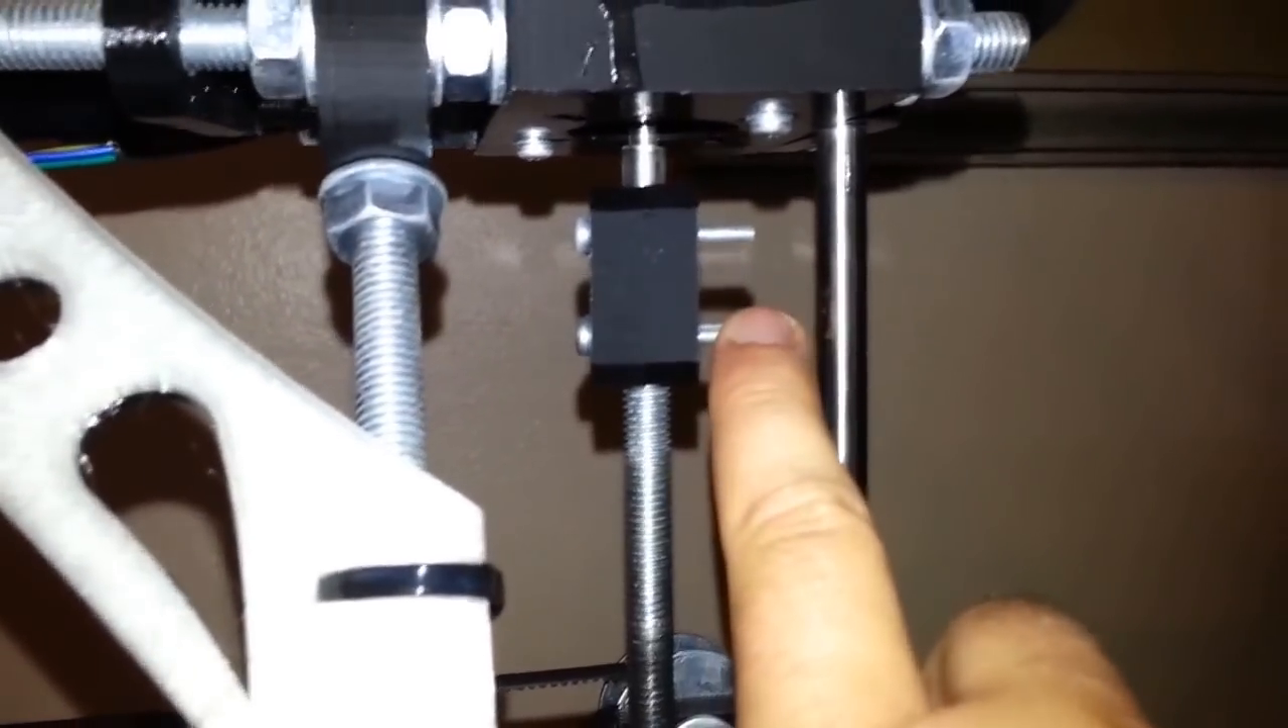And I built my Prusa with these couplers and you can see these screws stick out on one side and flush on the other.